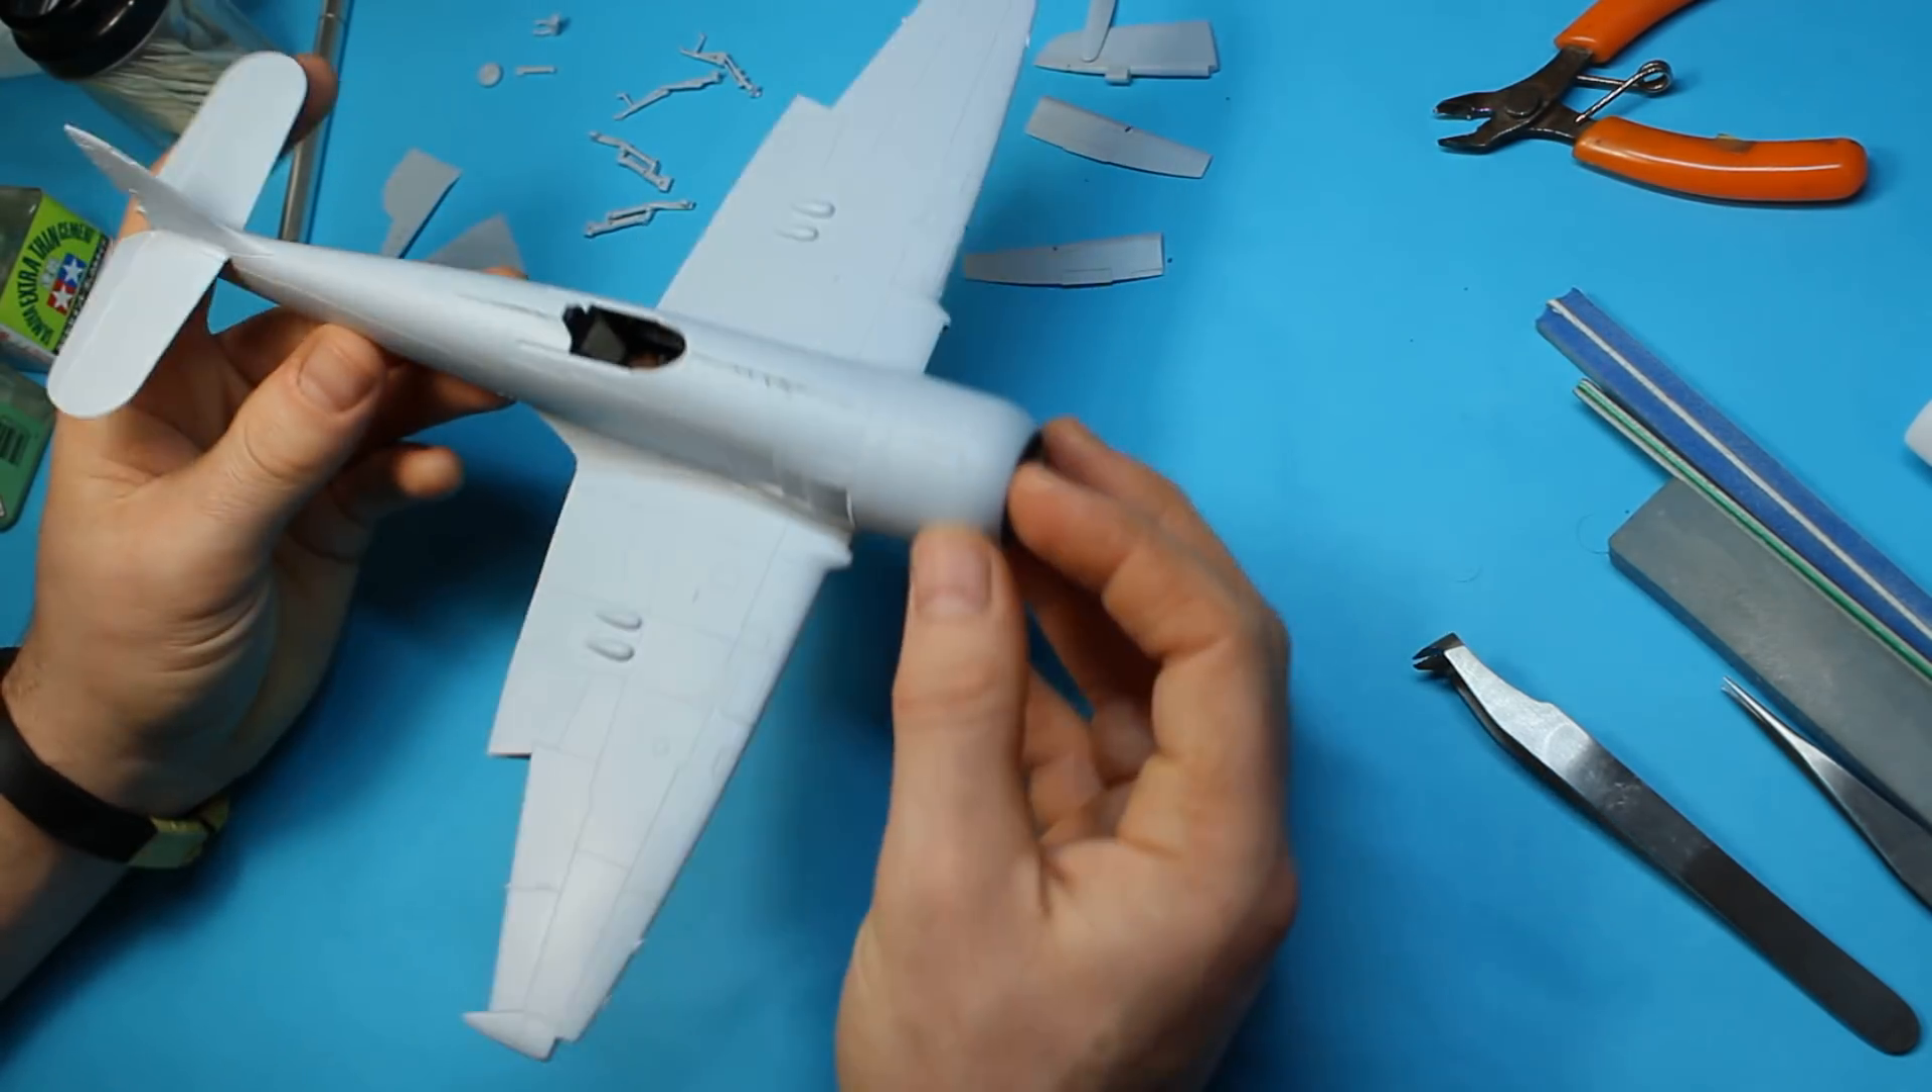The fuselage halves are together.